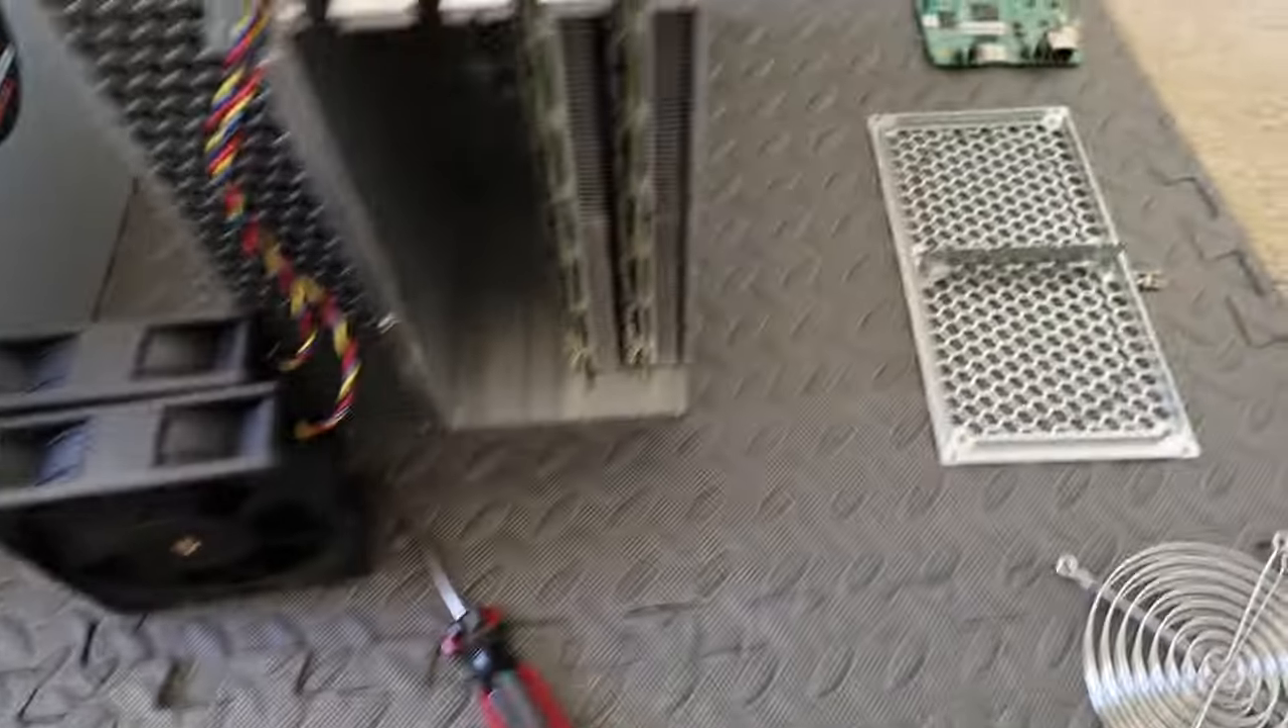Okay, we got the shields off.